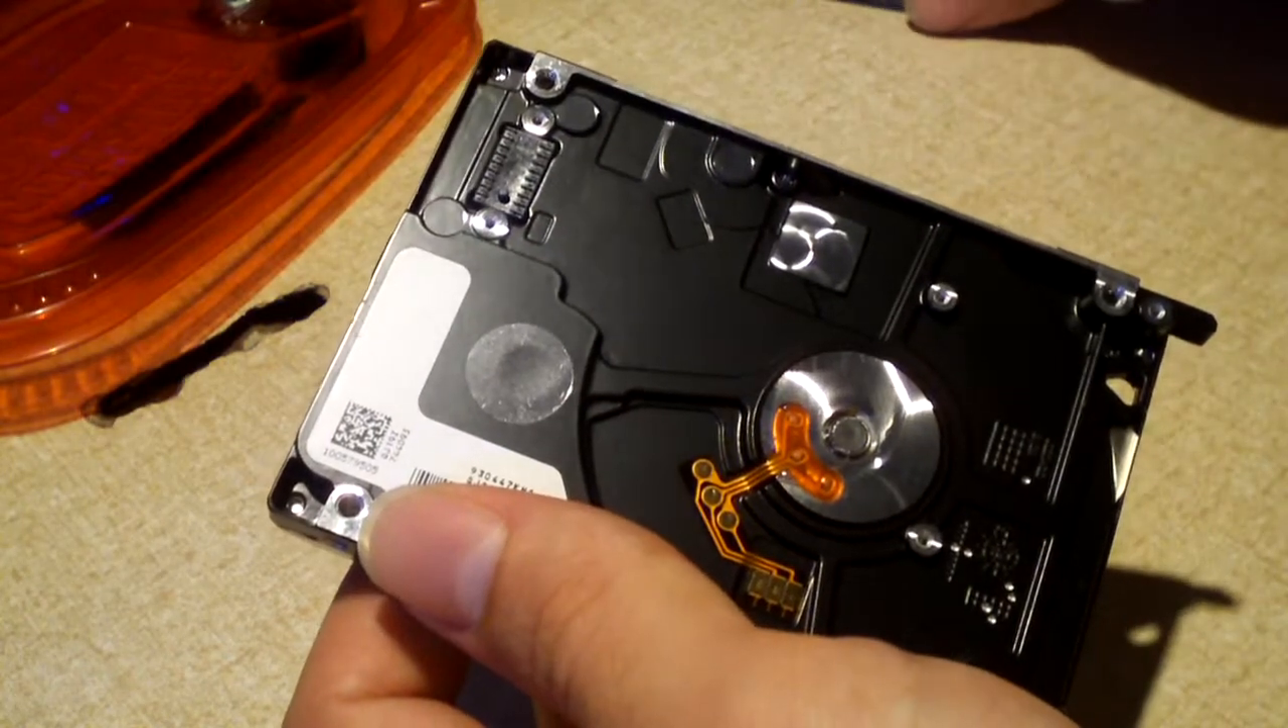This is what the hard drive looks like without the PCB attached.